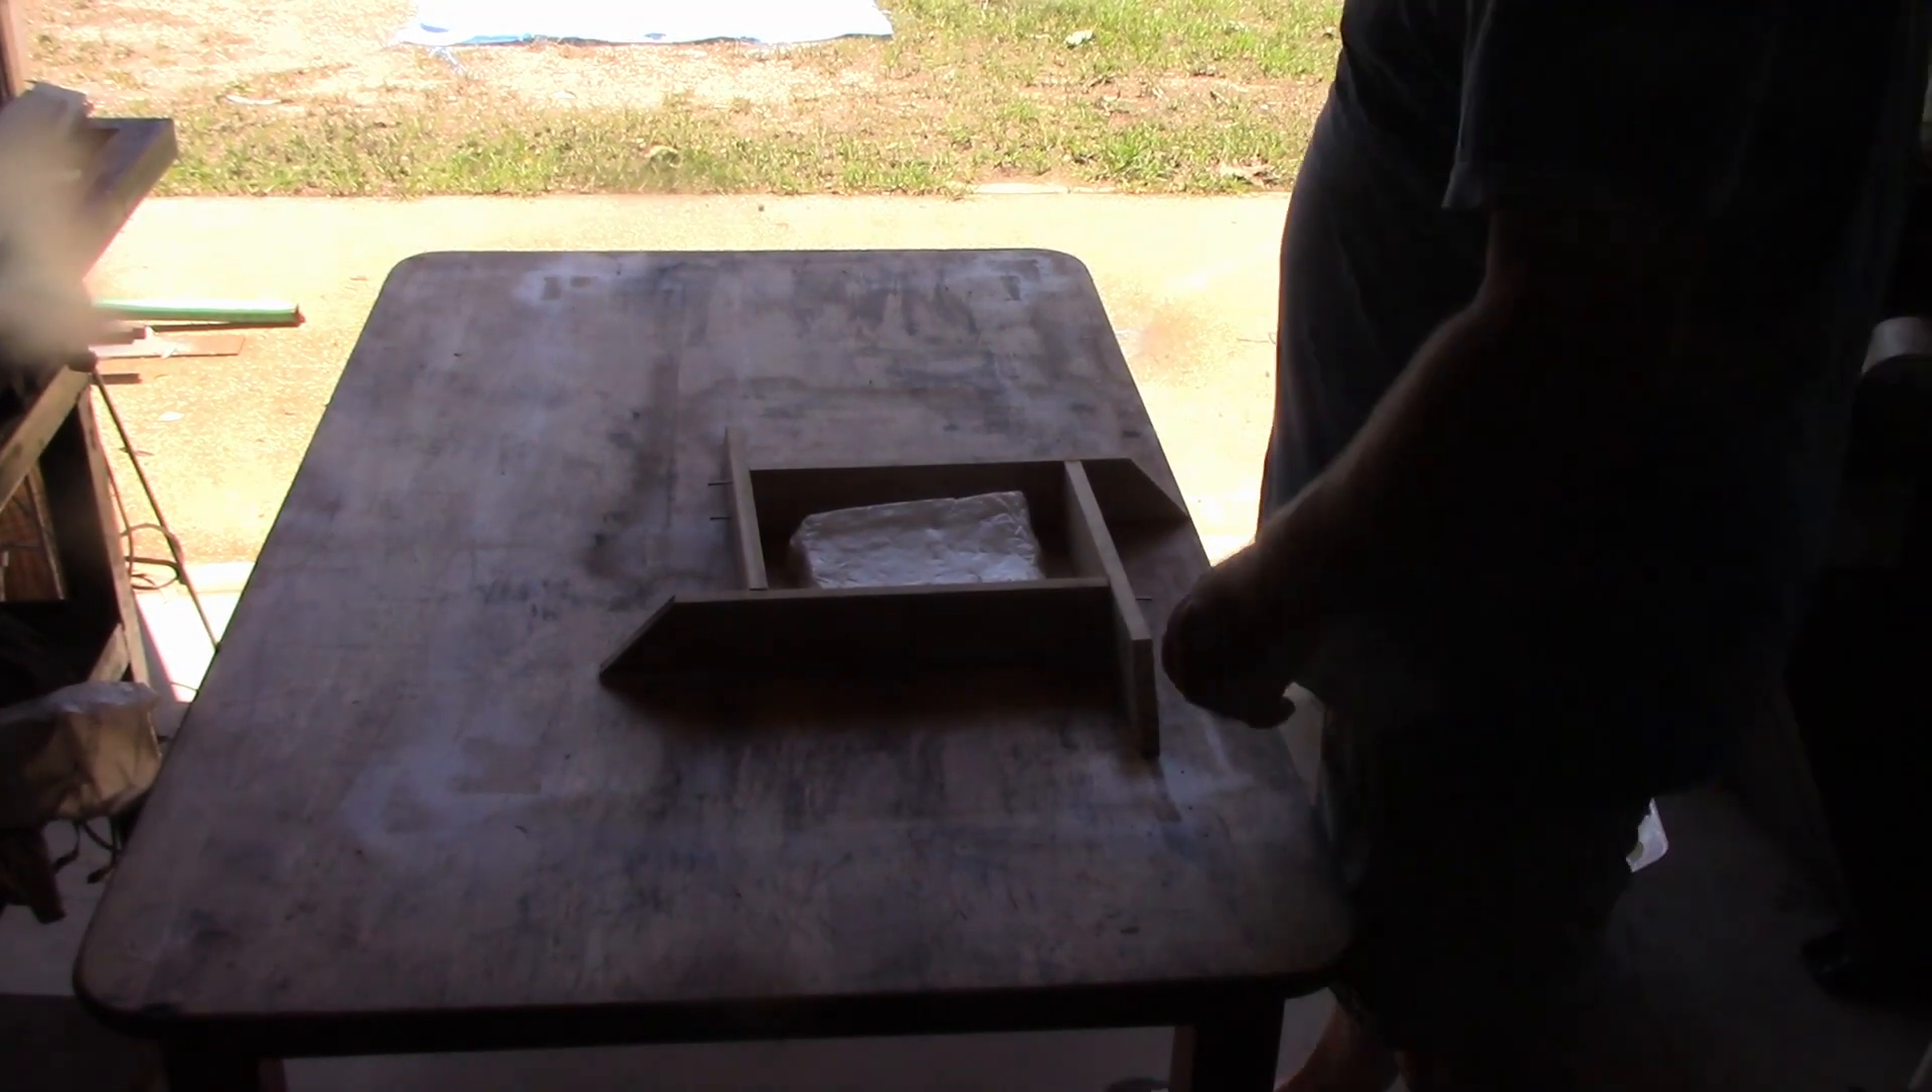And there's the box all put together.